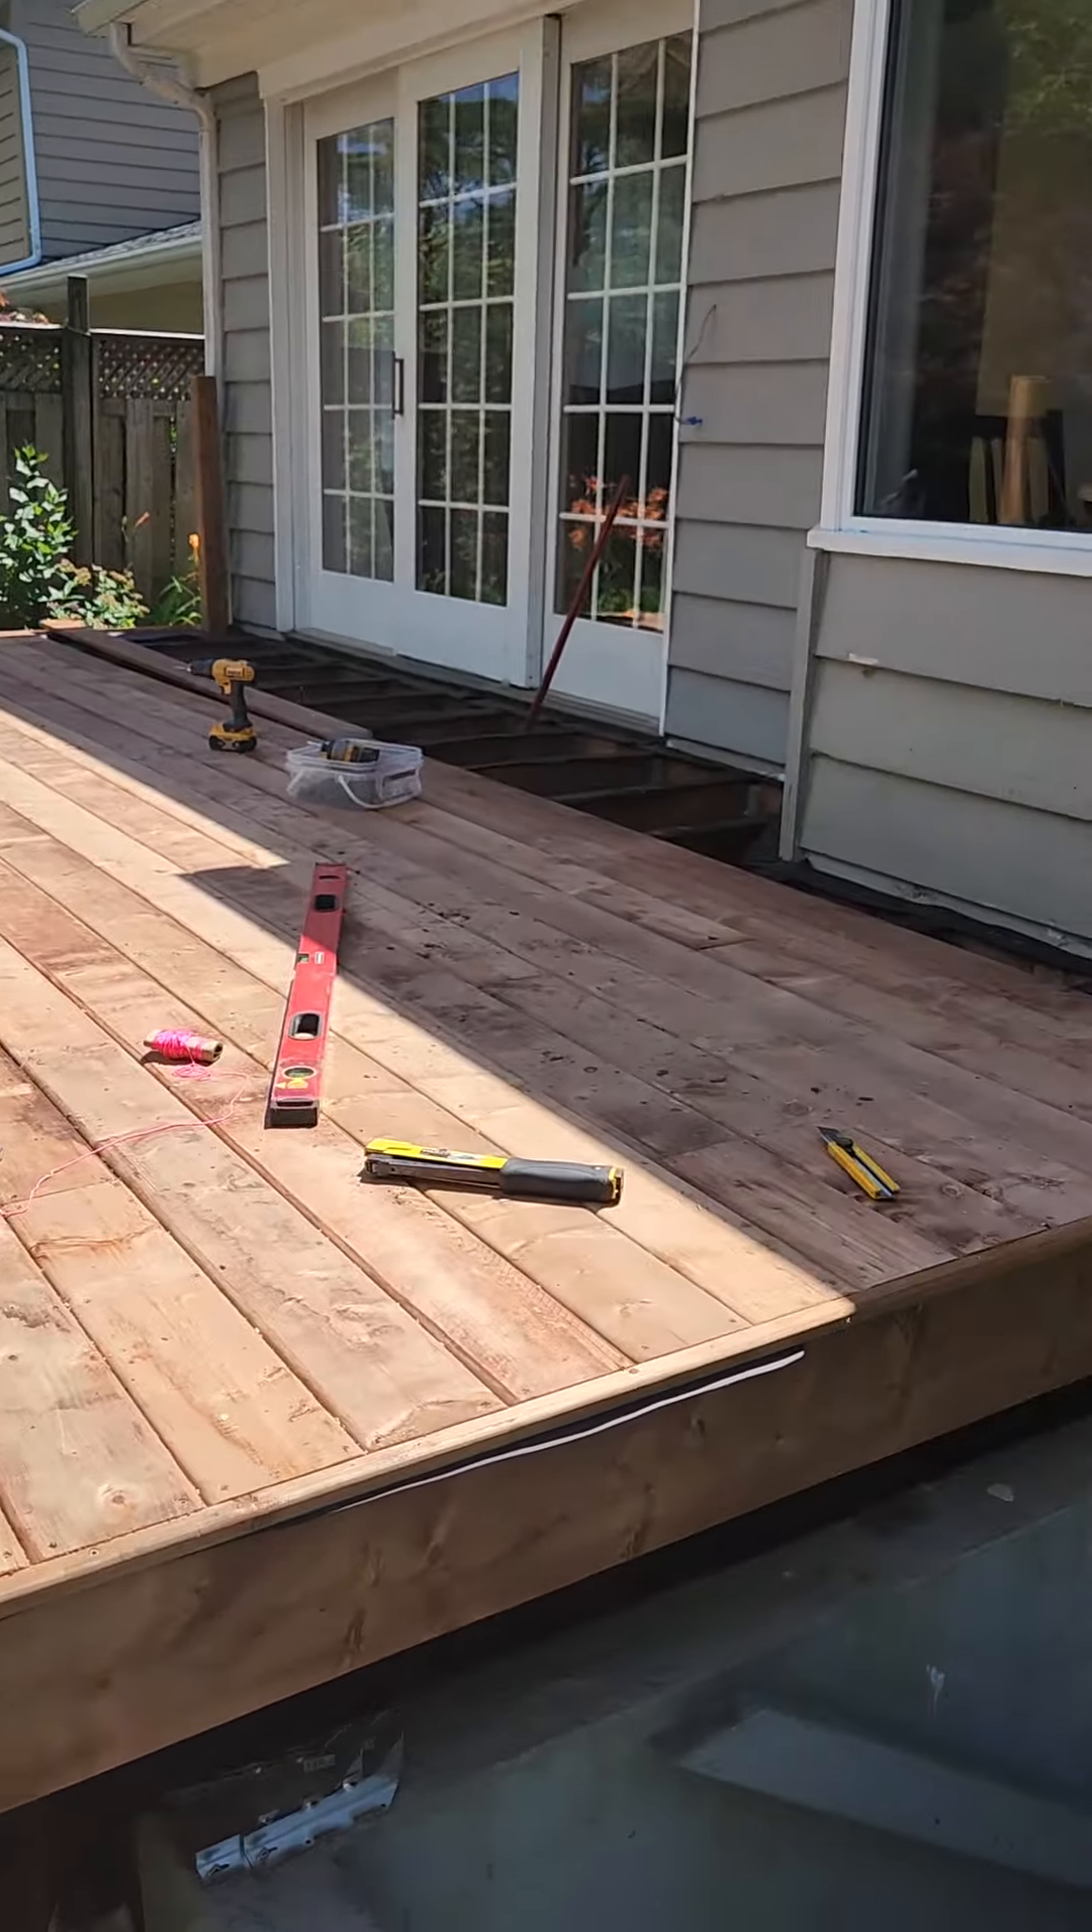I got most of the deck boards down.